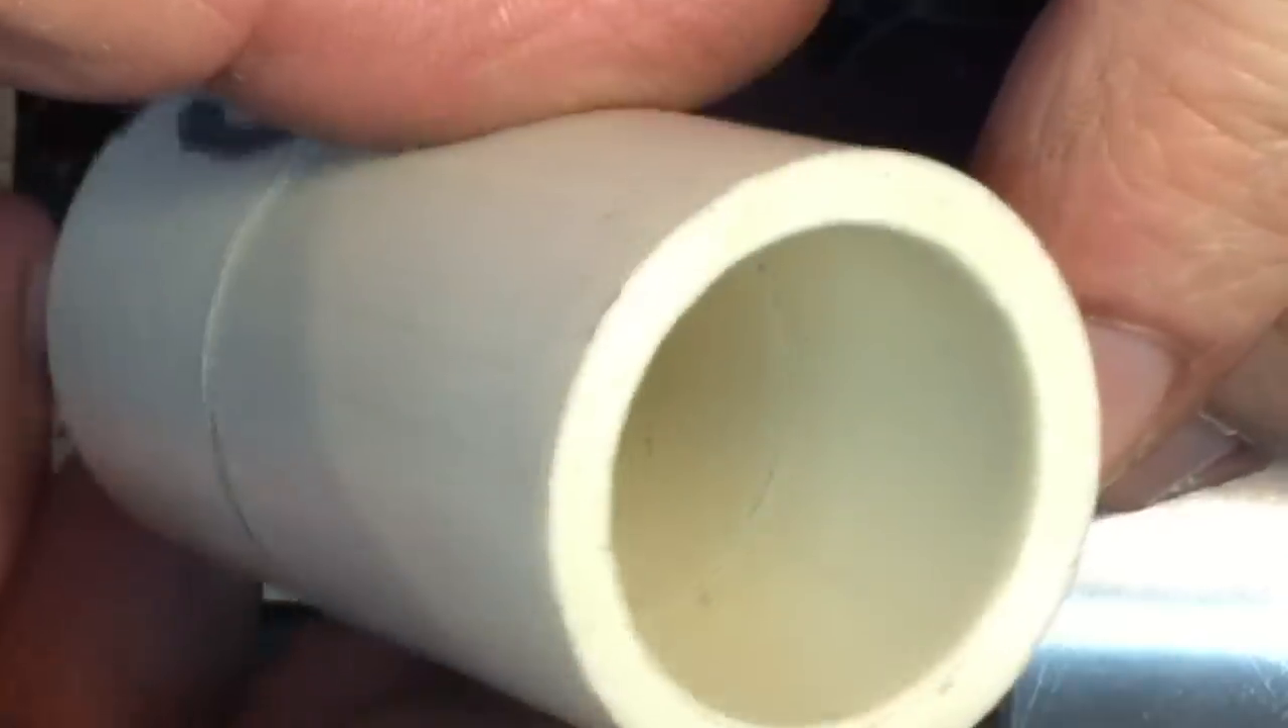Nice fit, right? Look at nice tight seam here.